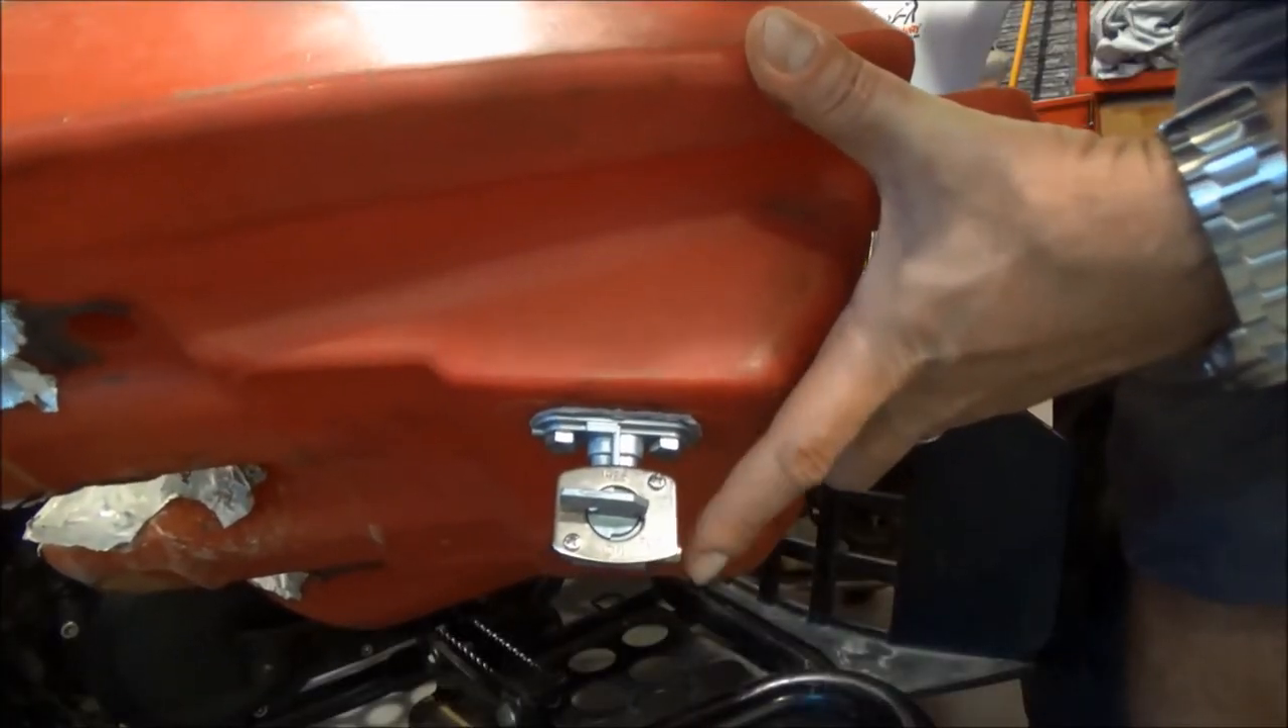There you go a new fuel switch on the fuel tank.